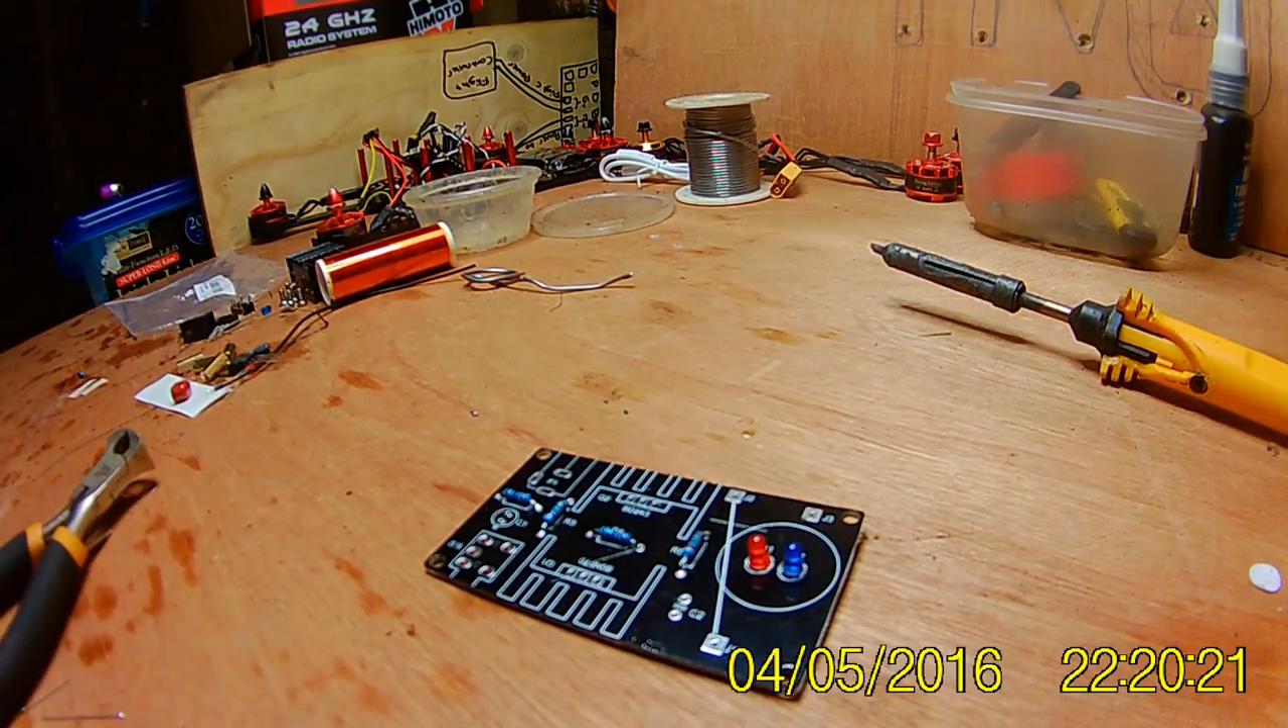So there's the resistors and the LEDs all in place.